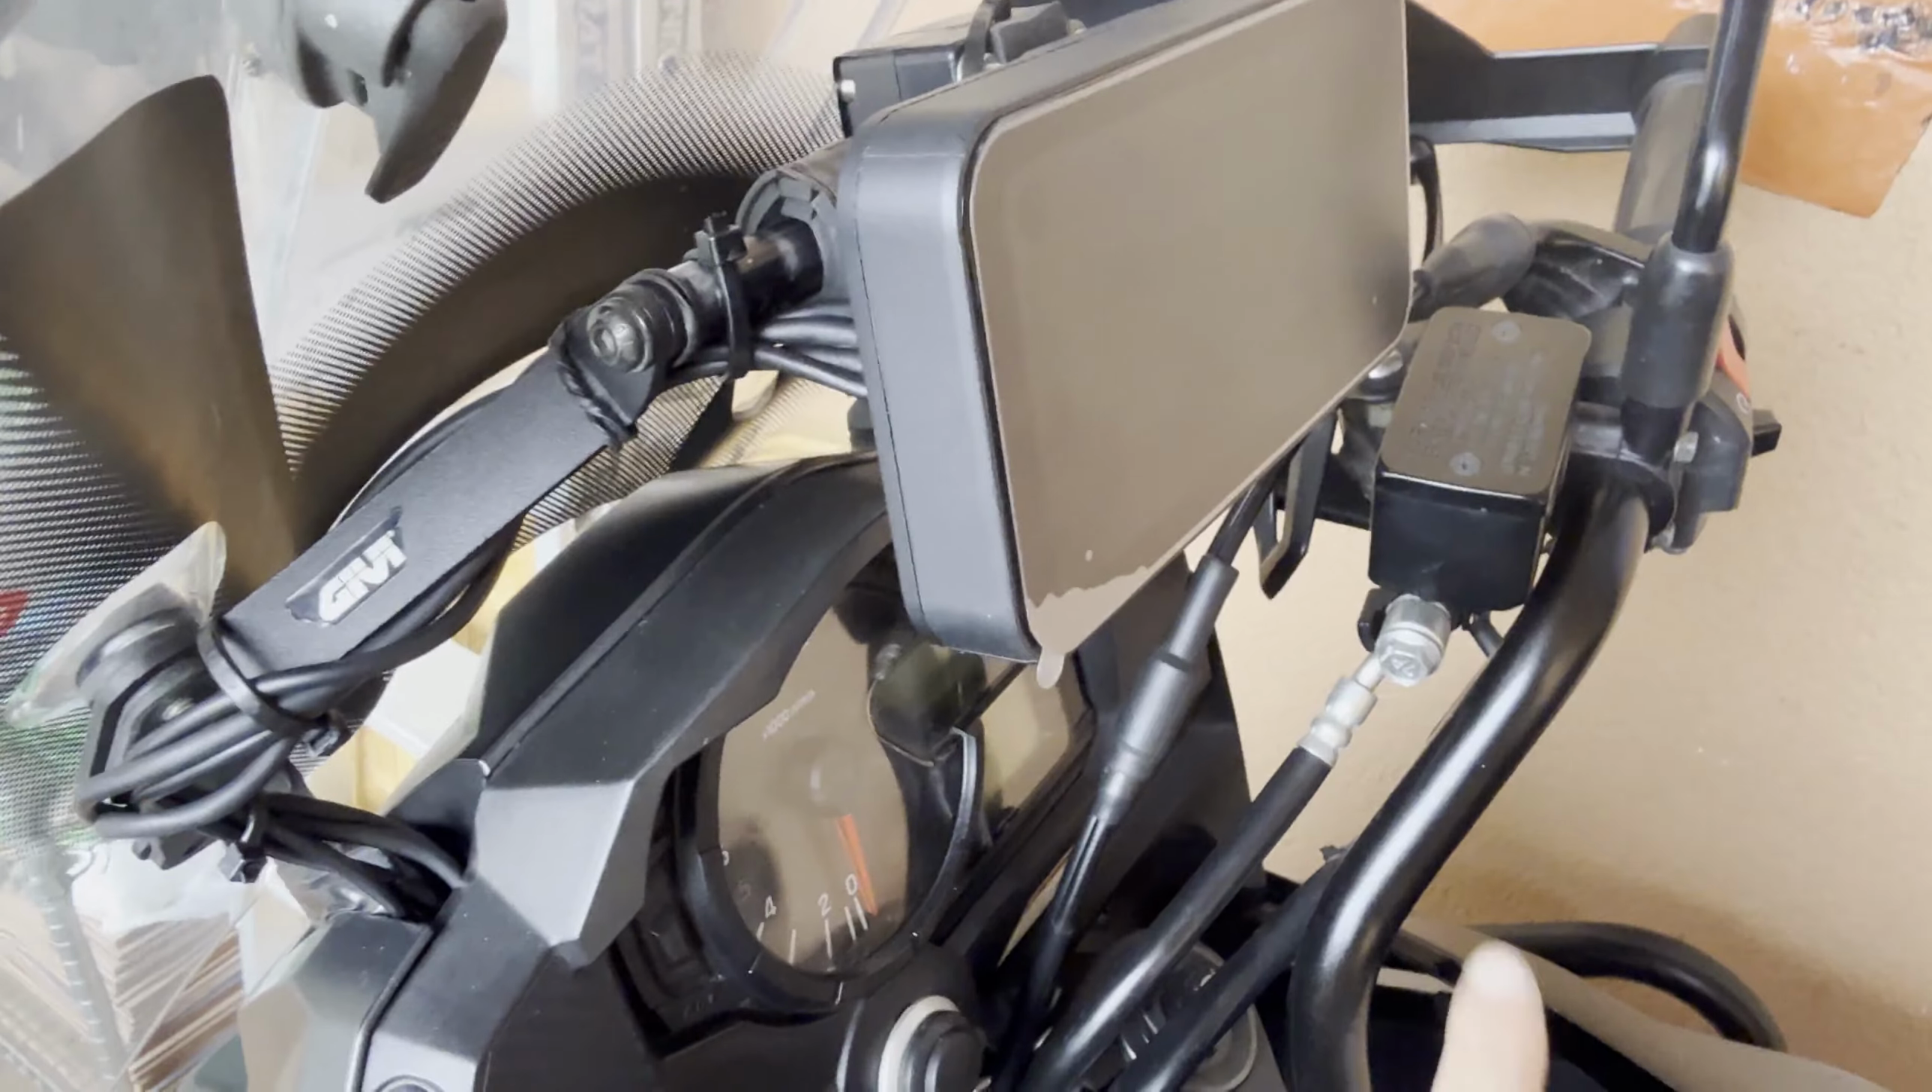Bueno, pues ya tengo el nuevo soporte de la moto montado porque el original de Navify era para sujetar en el manillar.